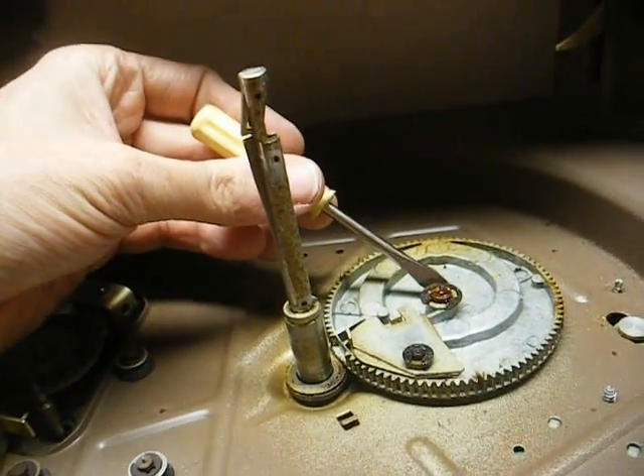All right, here we are with the platter removed.